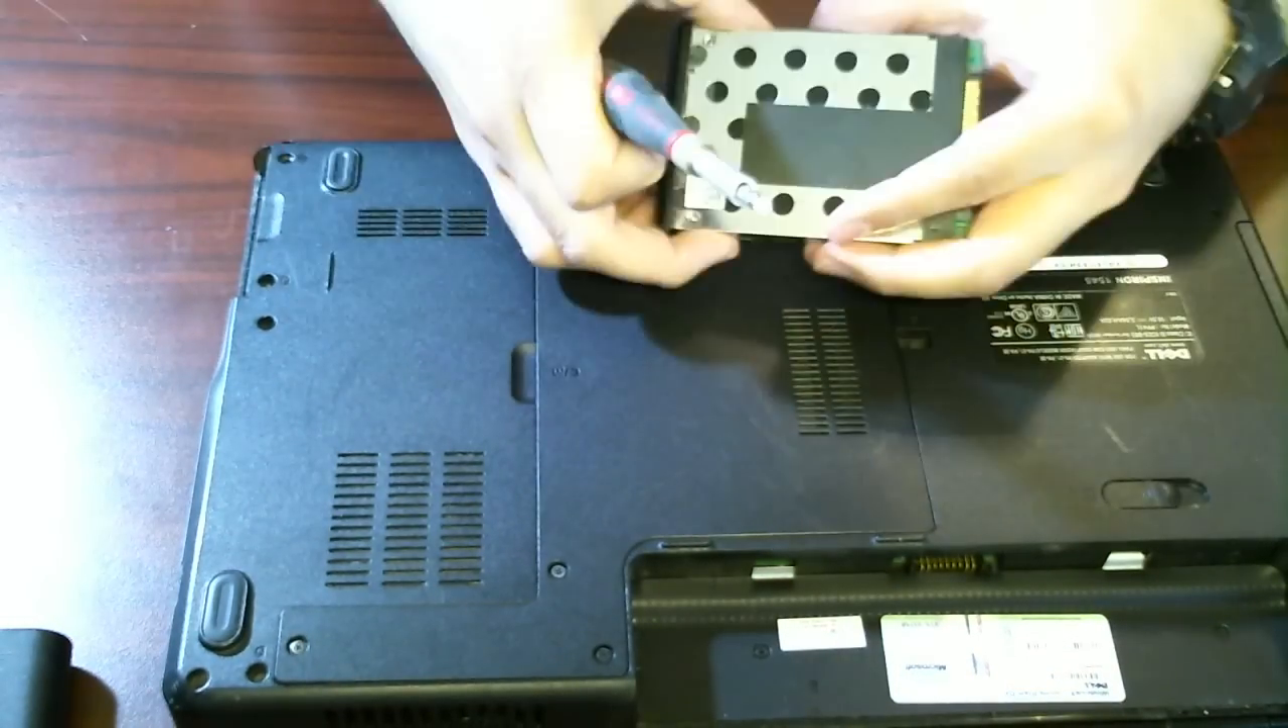We've gotten the hard drive removed.